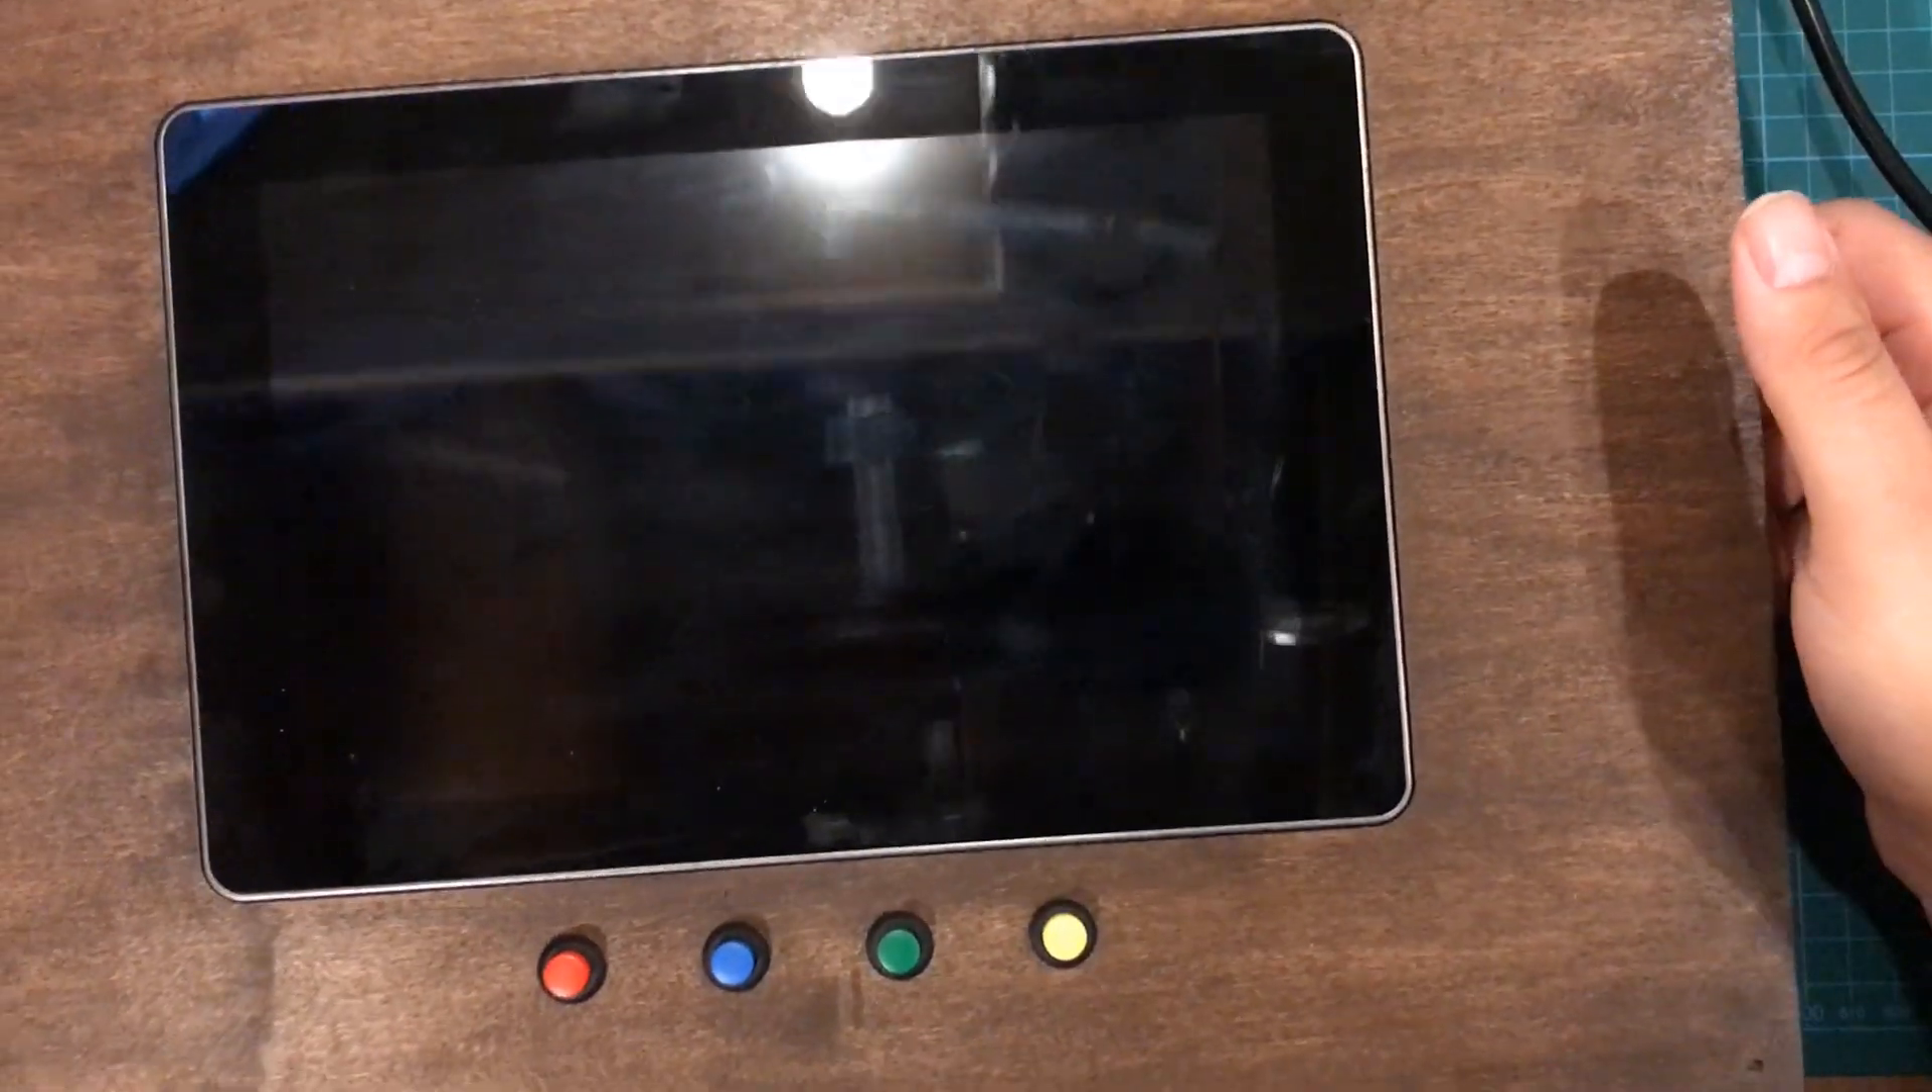So I've got the Raspad mounted in the actual bezel here for it and I've got these four buttons.